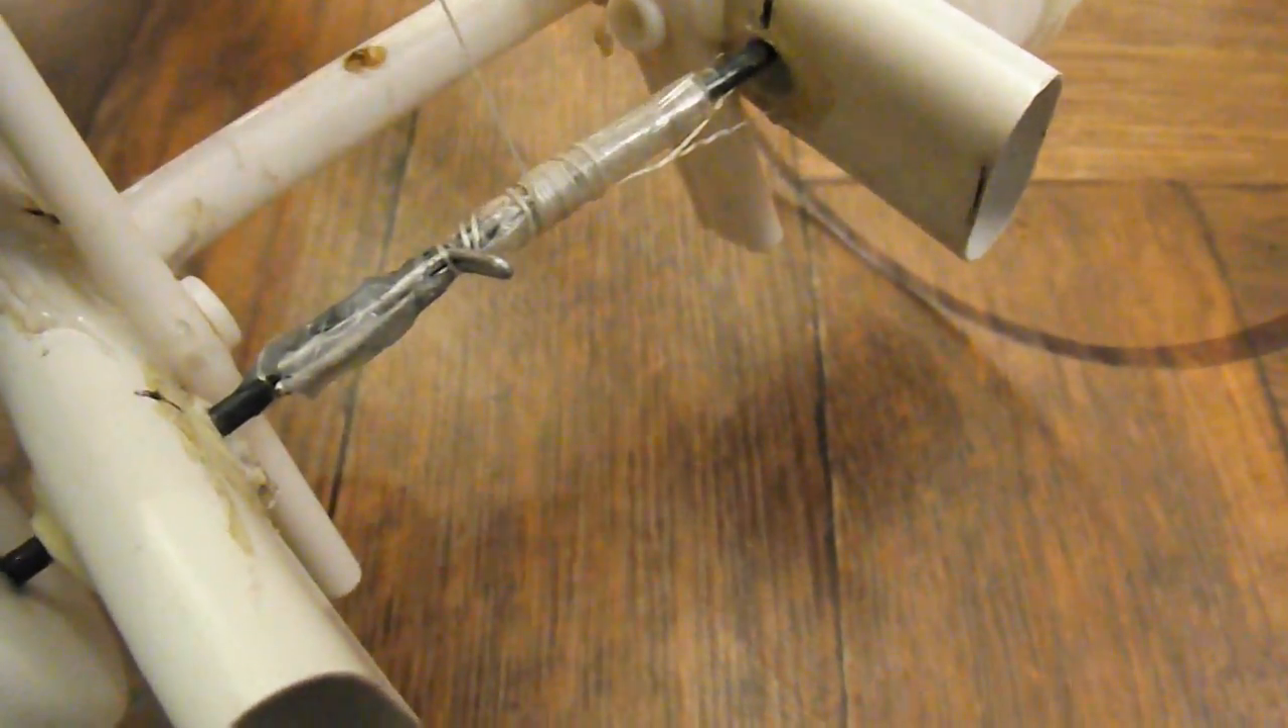So I've just wrapped ordinary sticky tape around the axle just to make it a little bit thicker and that will increase the leverage so that the weights can actually turn the axle.